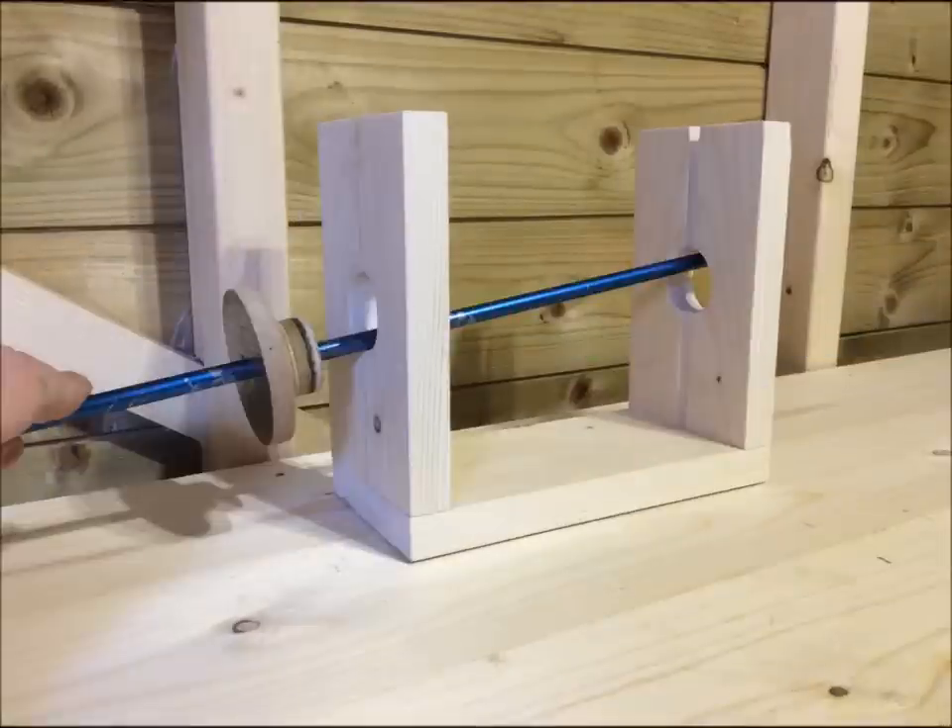So using one of these plugs we've placed the arrow into the plug.